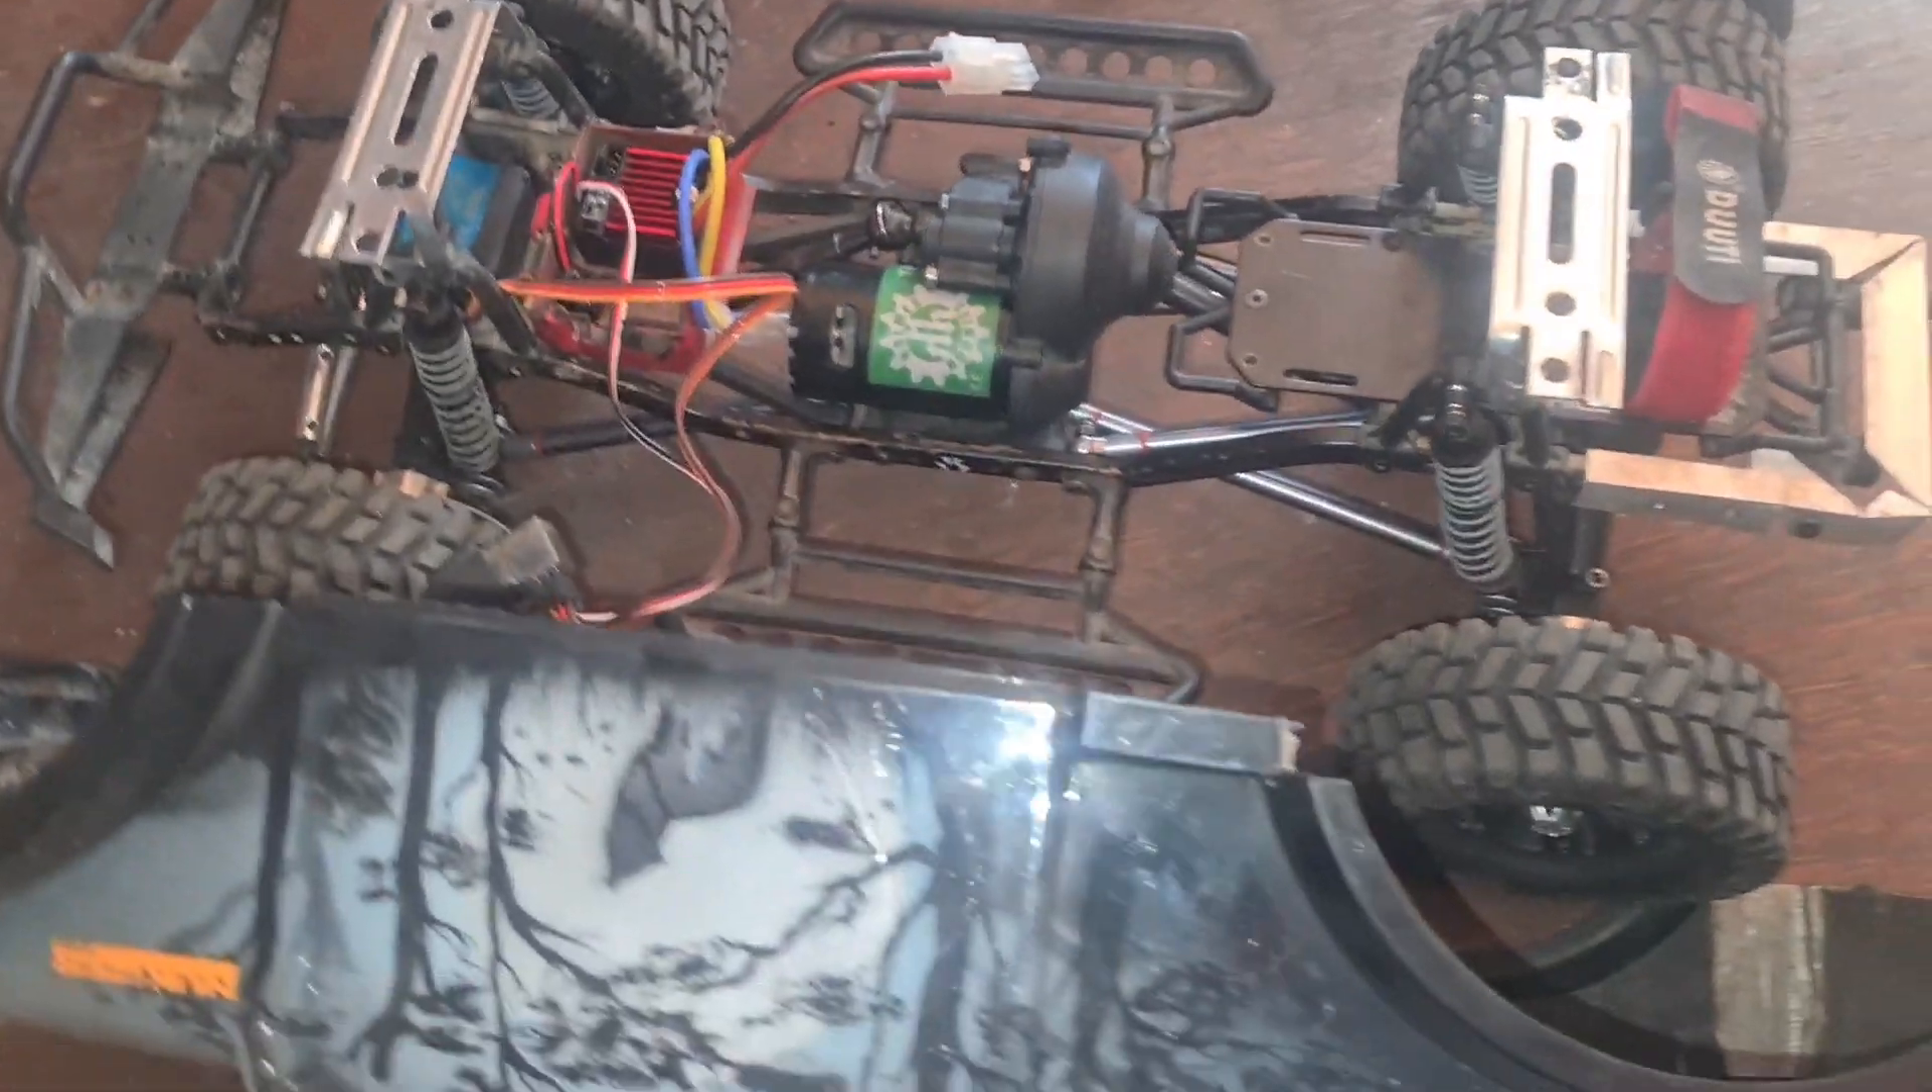Так ну все коробка с мотором на месте шасси собрано все.